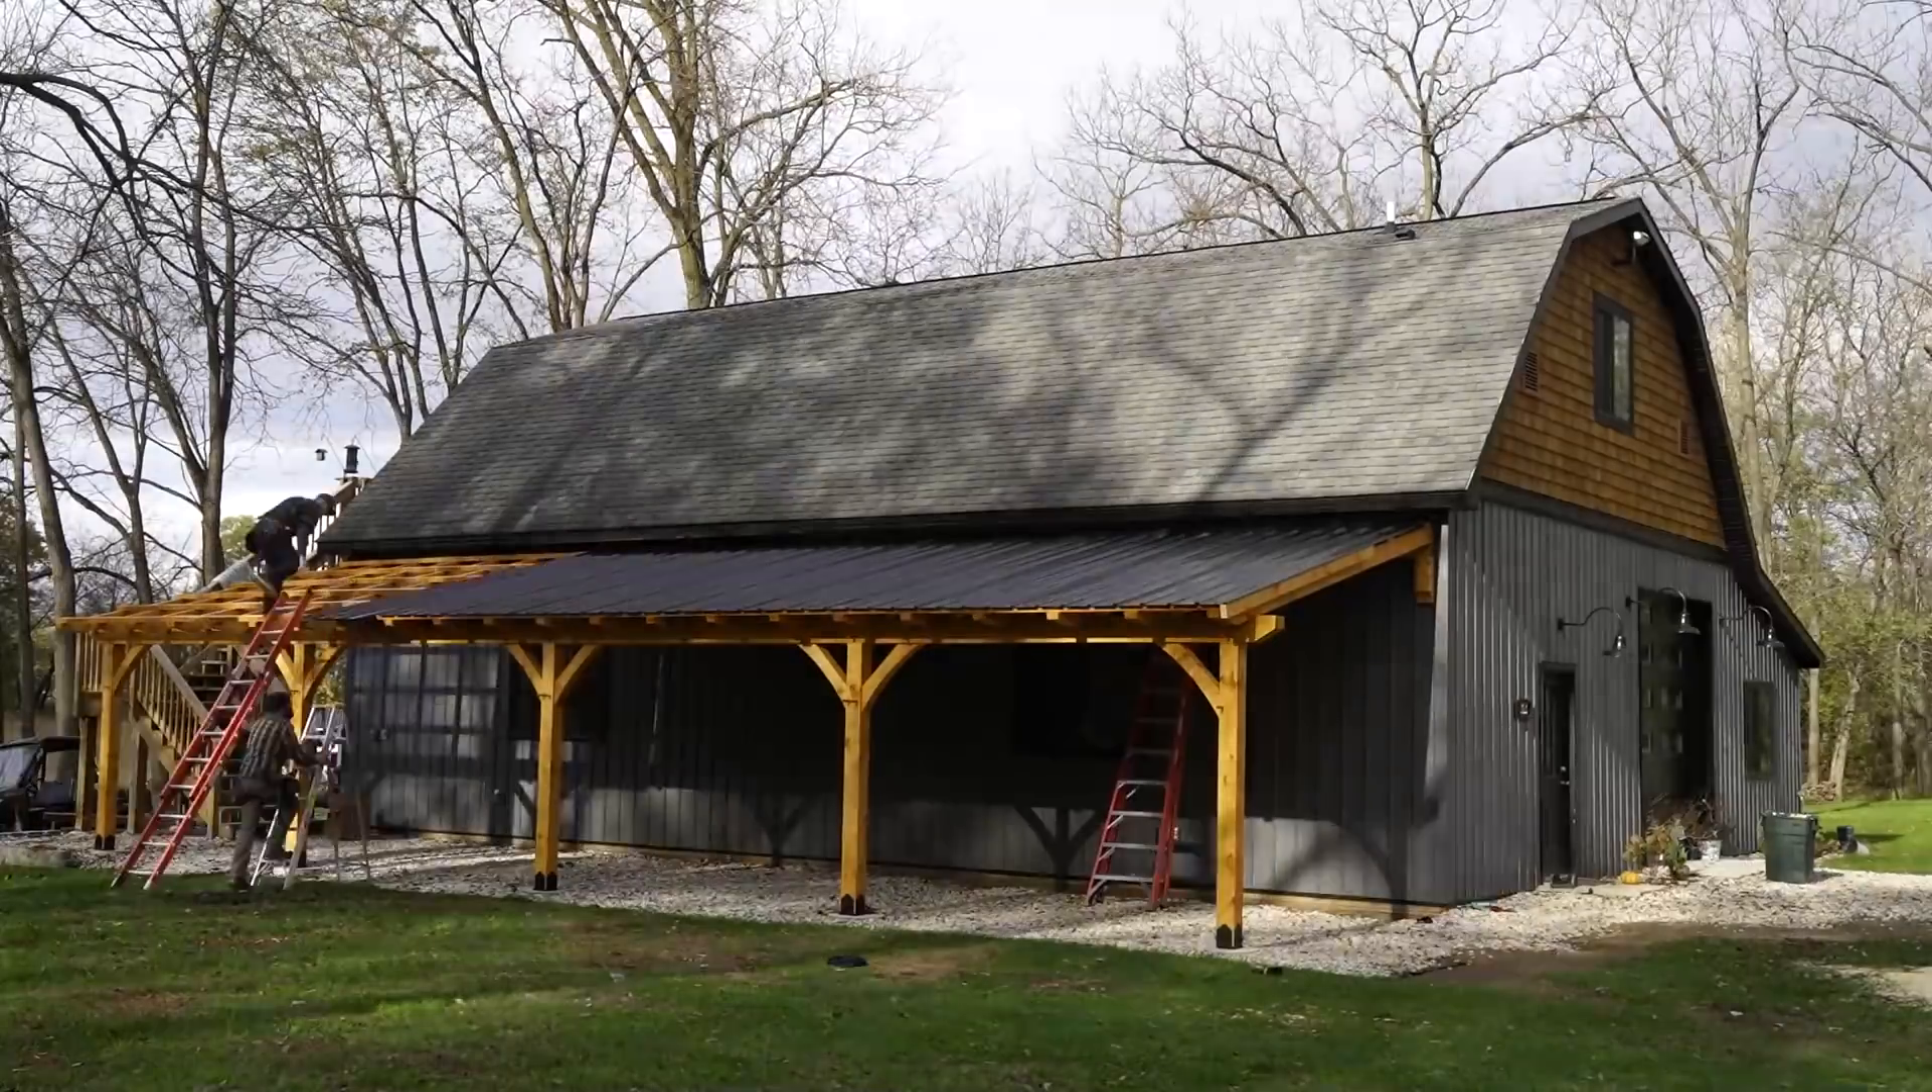And the last thing to do is just attach my metal roofing and trim and it's all done.